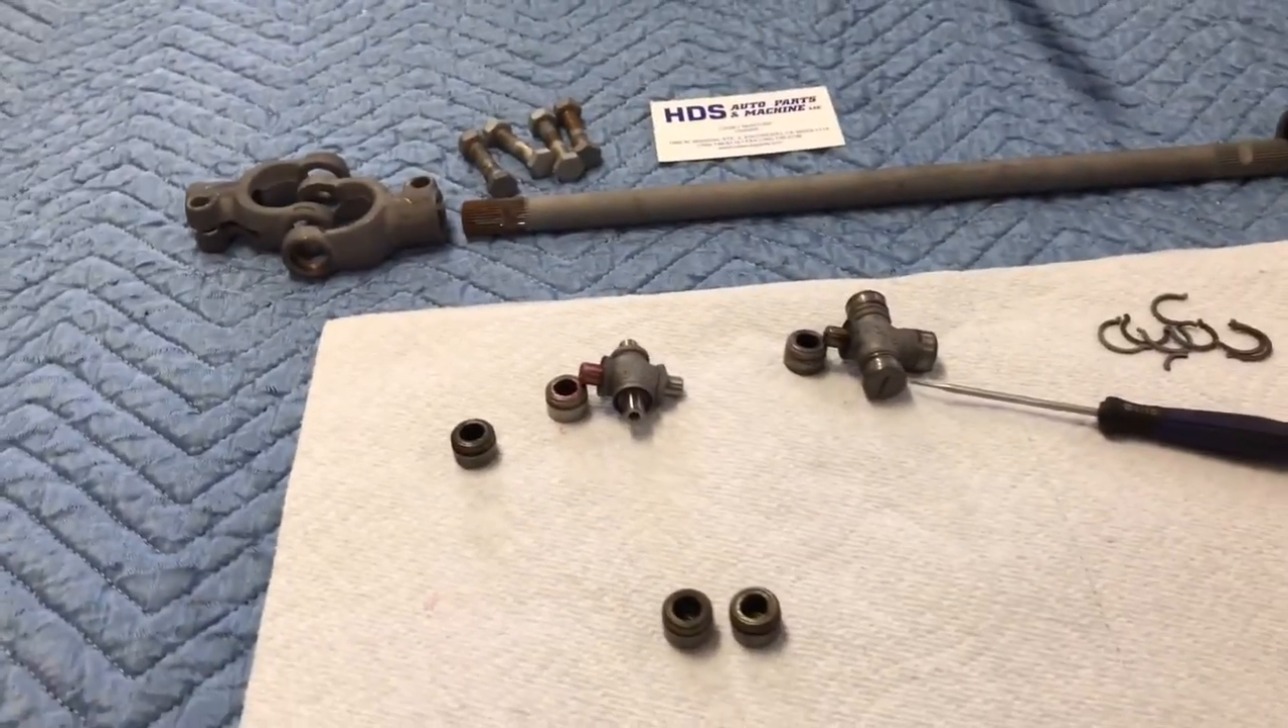What I've got here is the steering shaft and U-joints. I've broken them down.